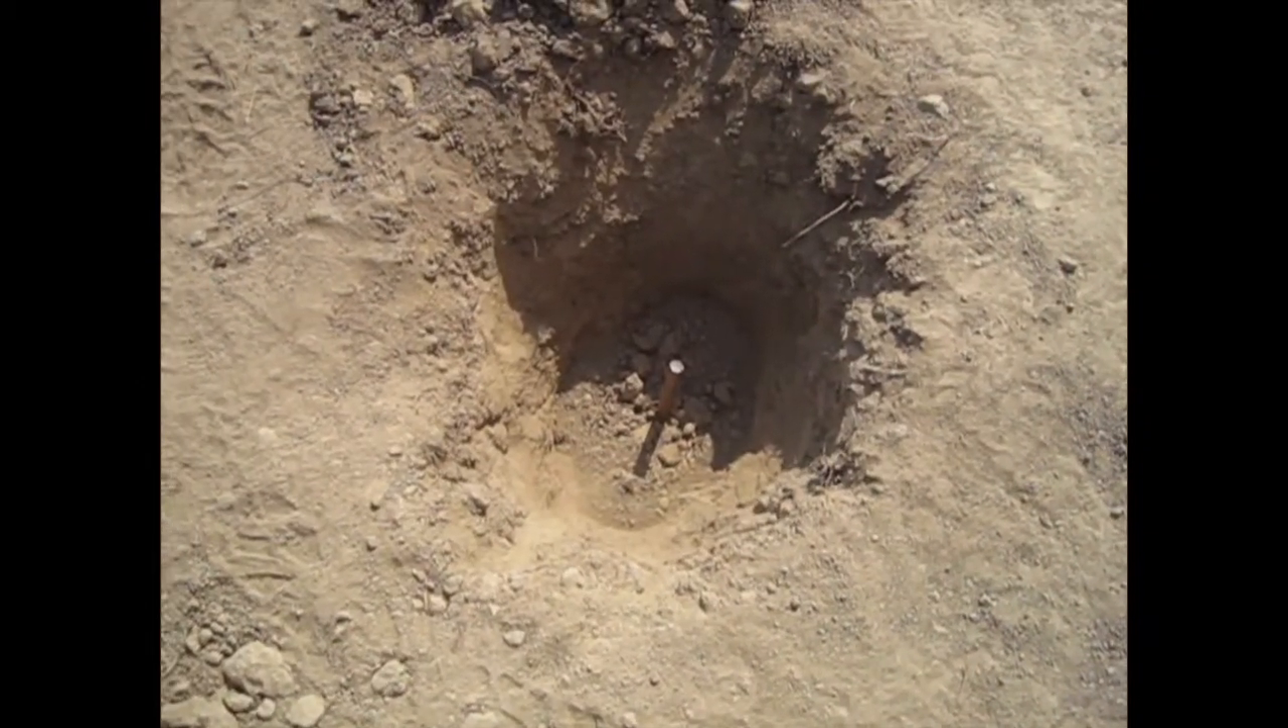We already have a ground rod driven in this corner eight foot copper clad ground rod.